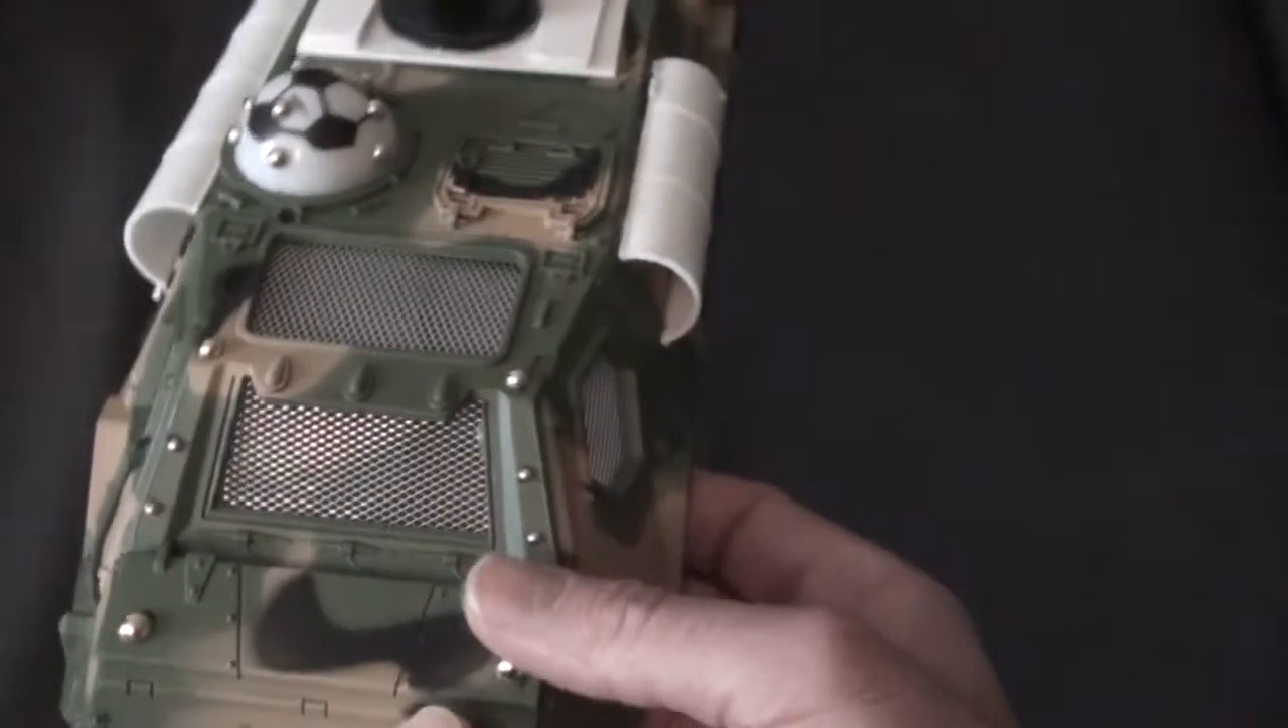So I'm keeping them and all I've done for the doors and the windows, as you can see, is I just backed them with some aluminium mesh from Halfords.